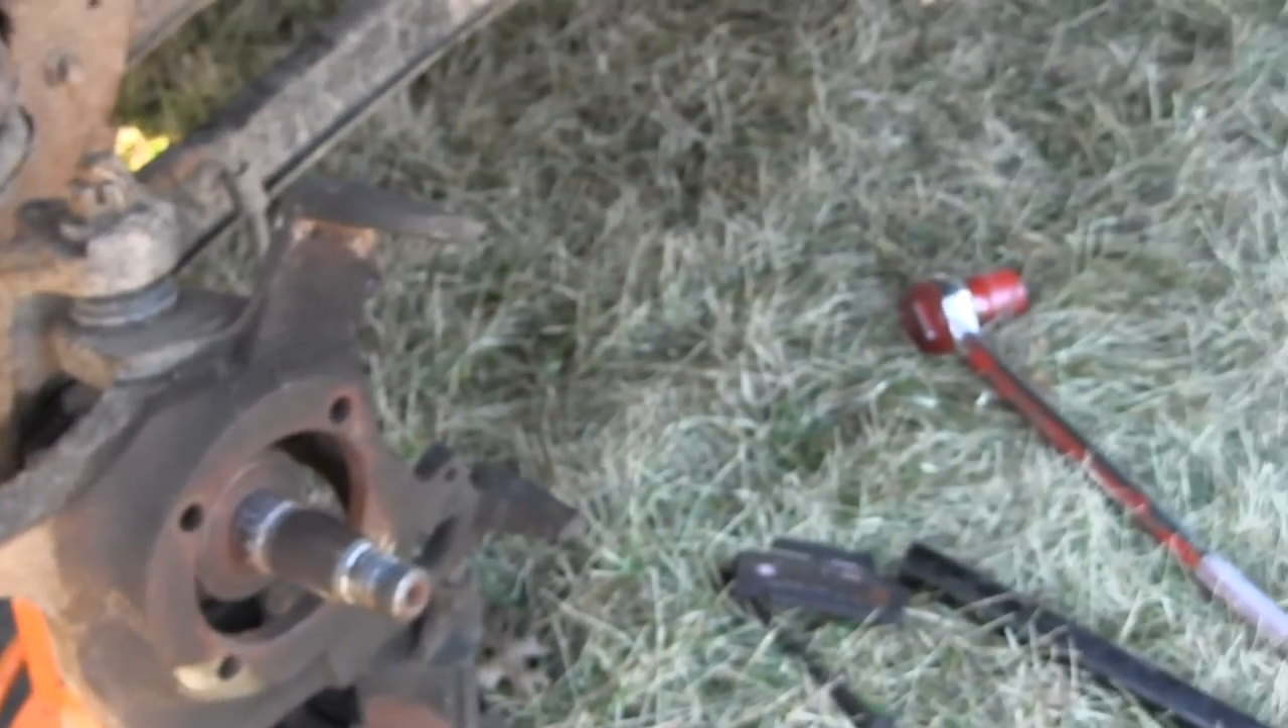We just got the shaft back in.